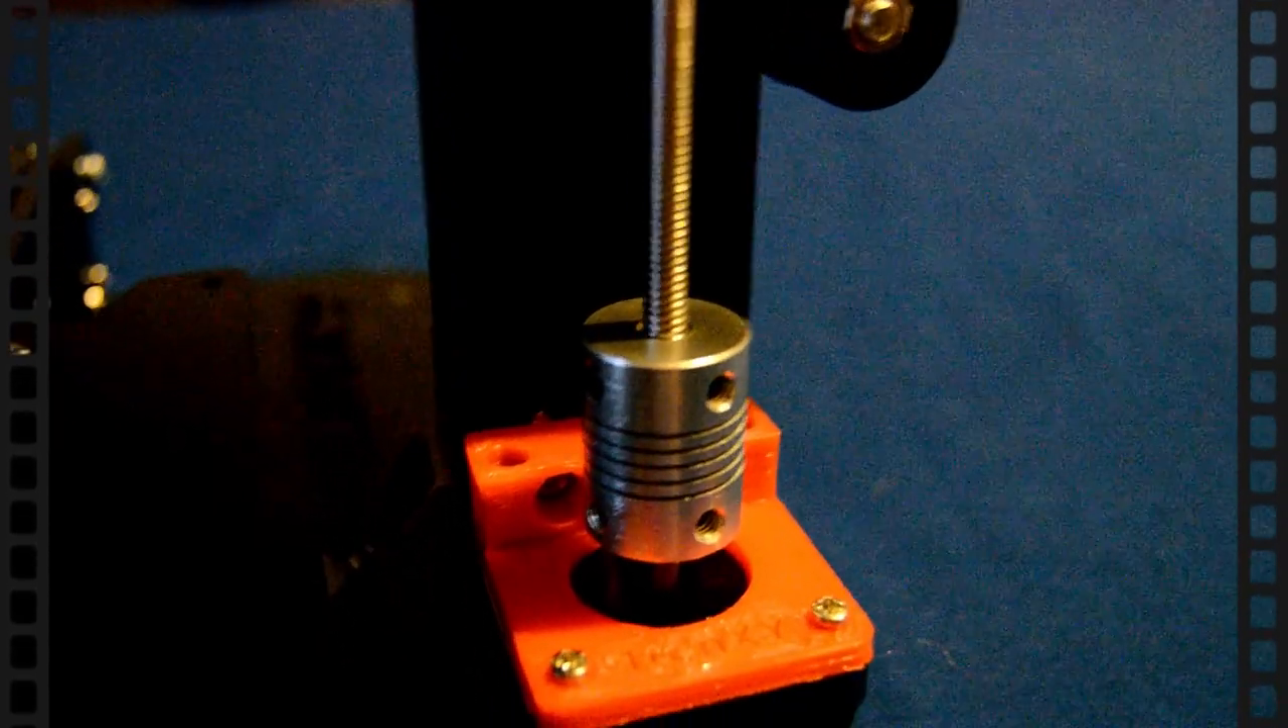Like you guys can see now, the rod slides exactly straight into the coupling.